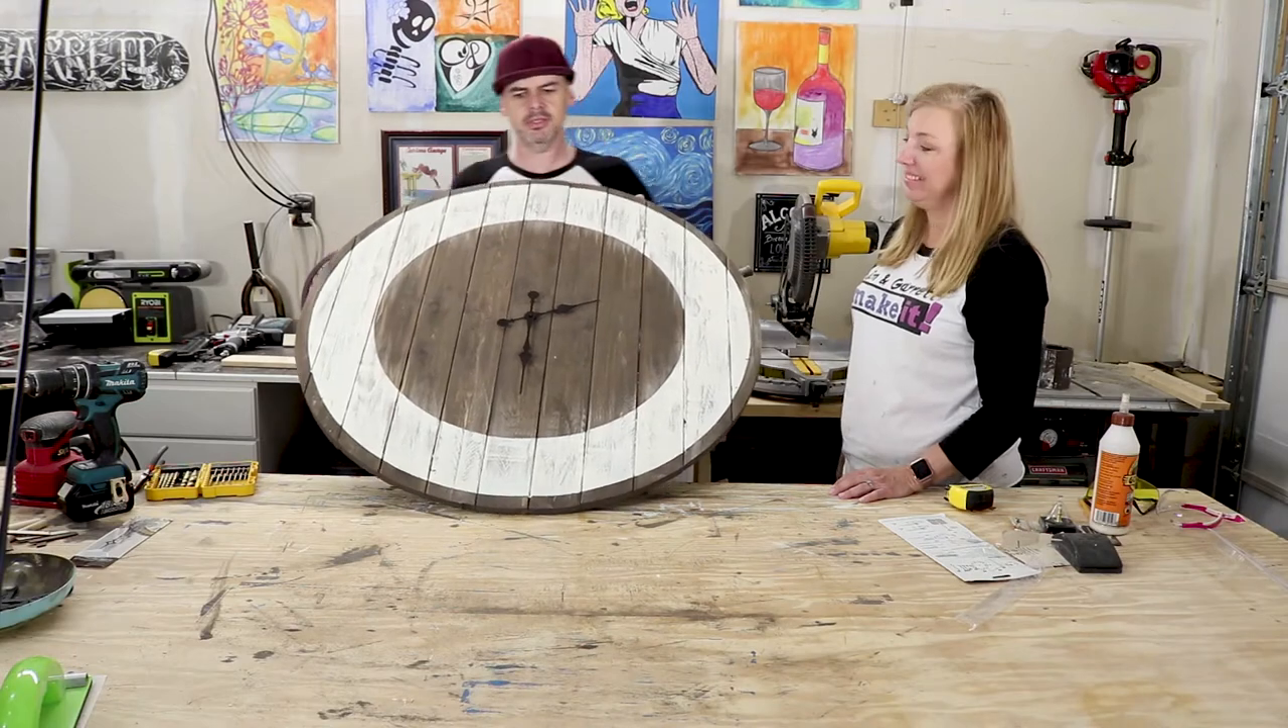That's what our clock's looking like so far. Now we're going to glue our numbers on.